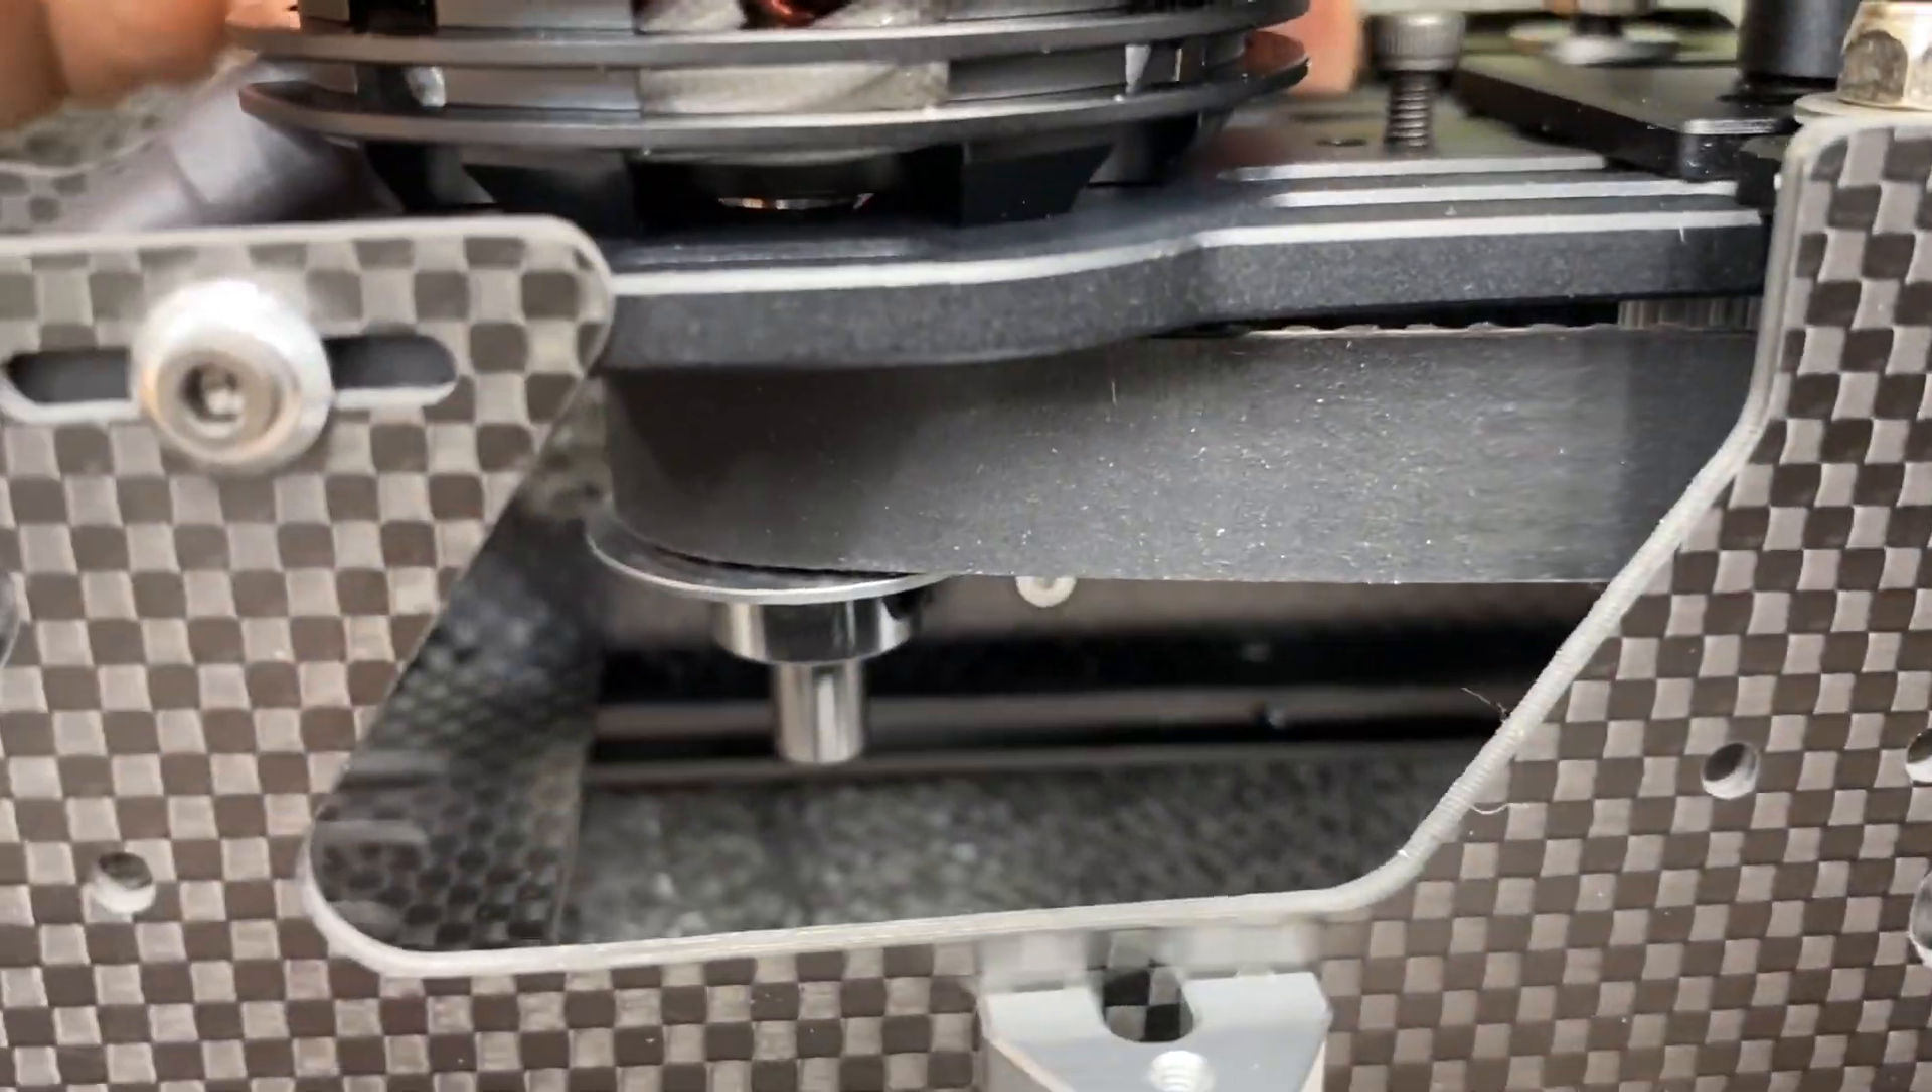And we're going to look and we notice that our shaft is sticking out.